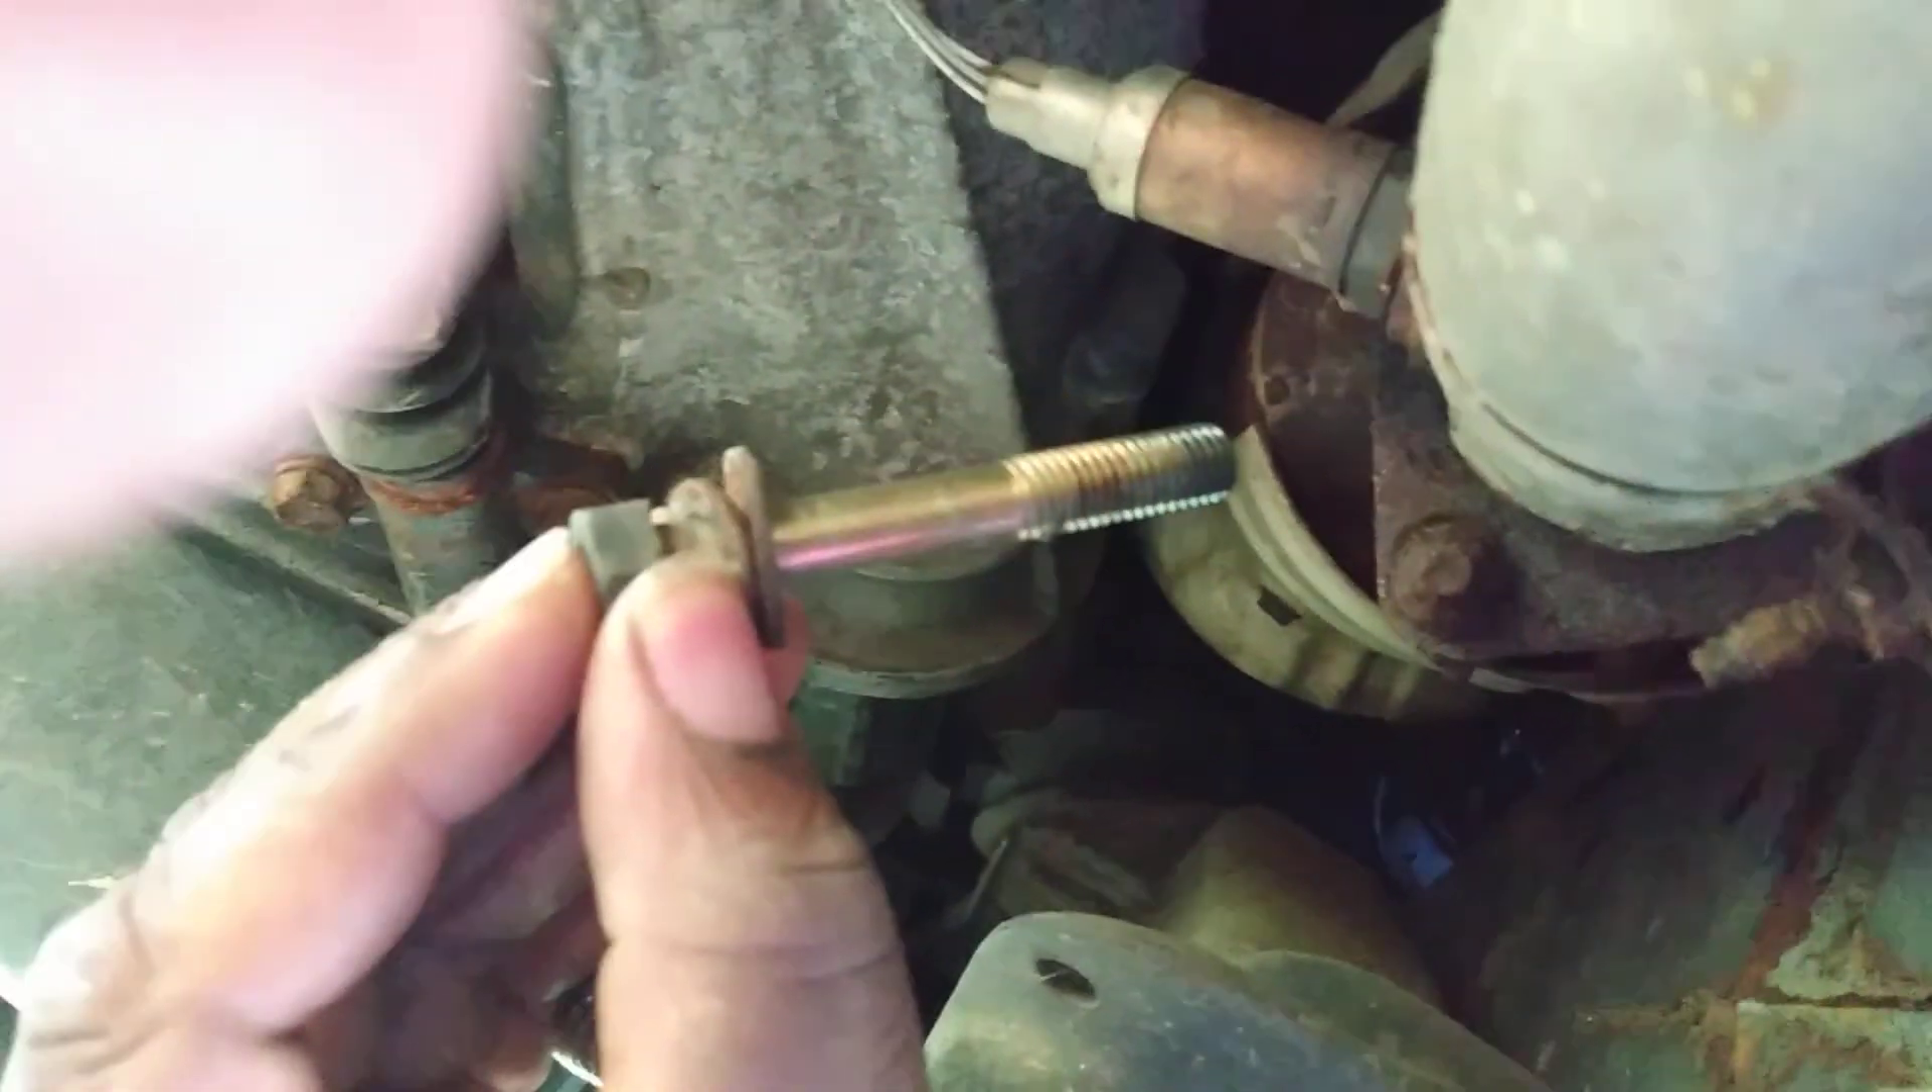I got one of the starter bolts out as you can see right here.